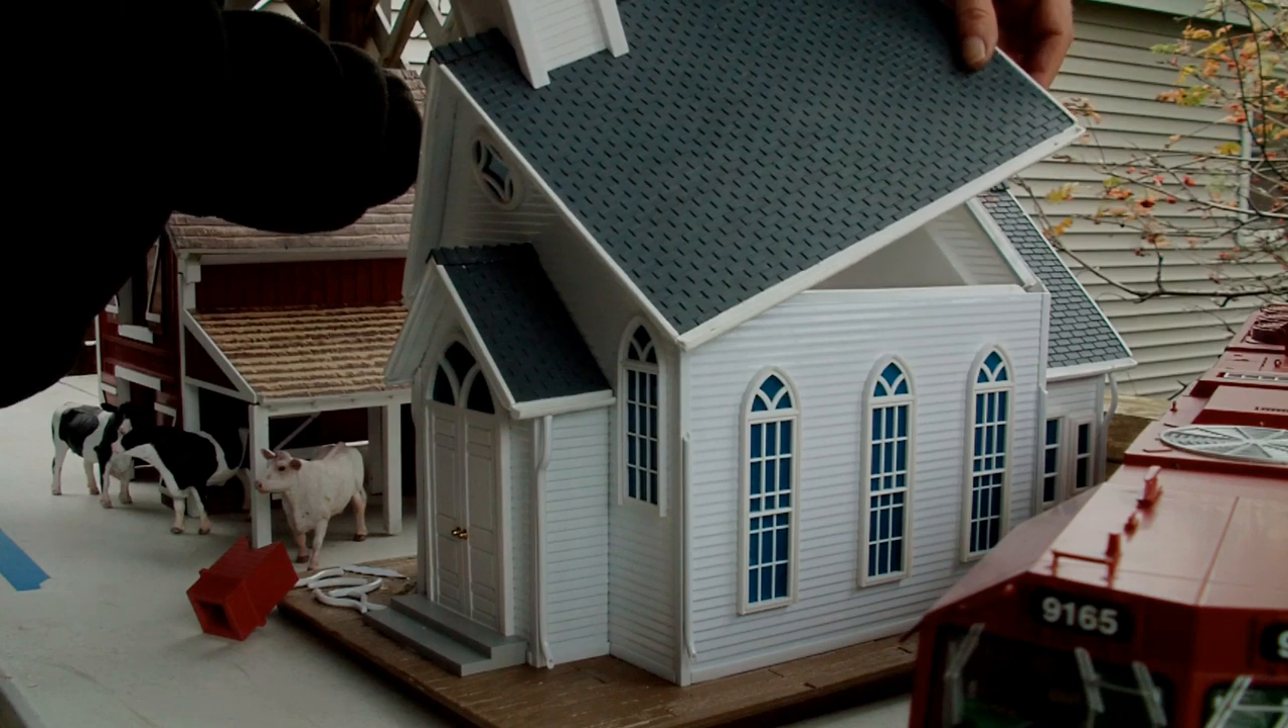You can see that the roof totally is loose and lifts up in the back end even the back end roof lifts up.